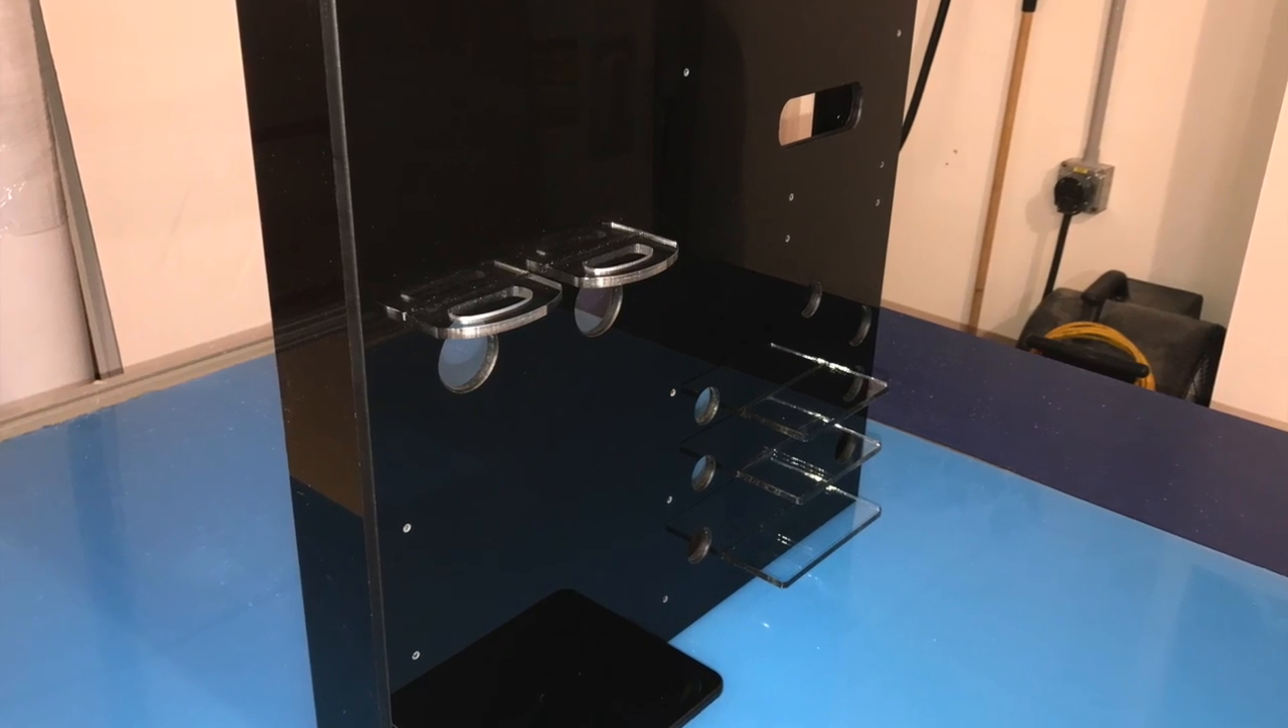All the shelves are glued in place that are going to support various pieces.